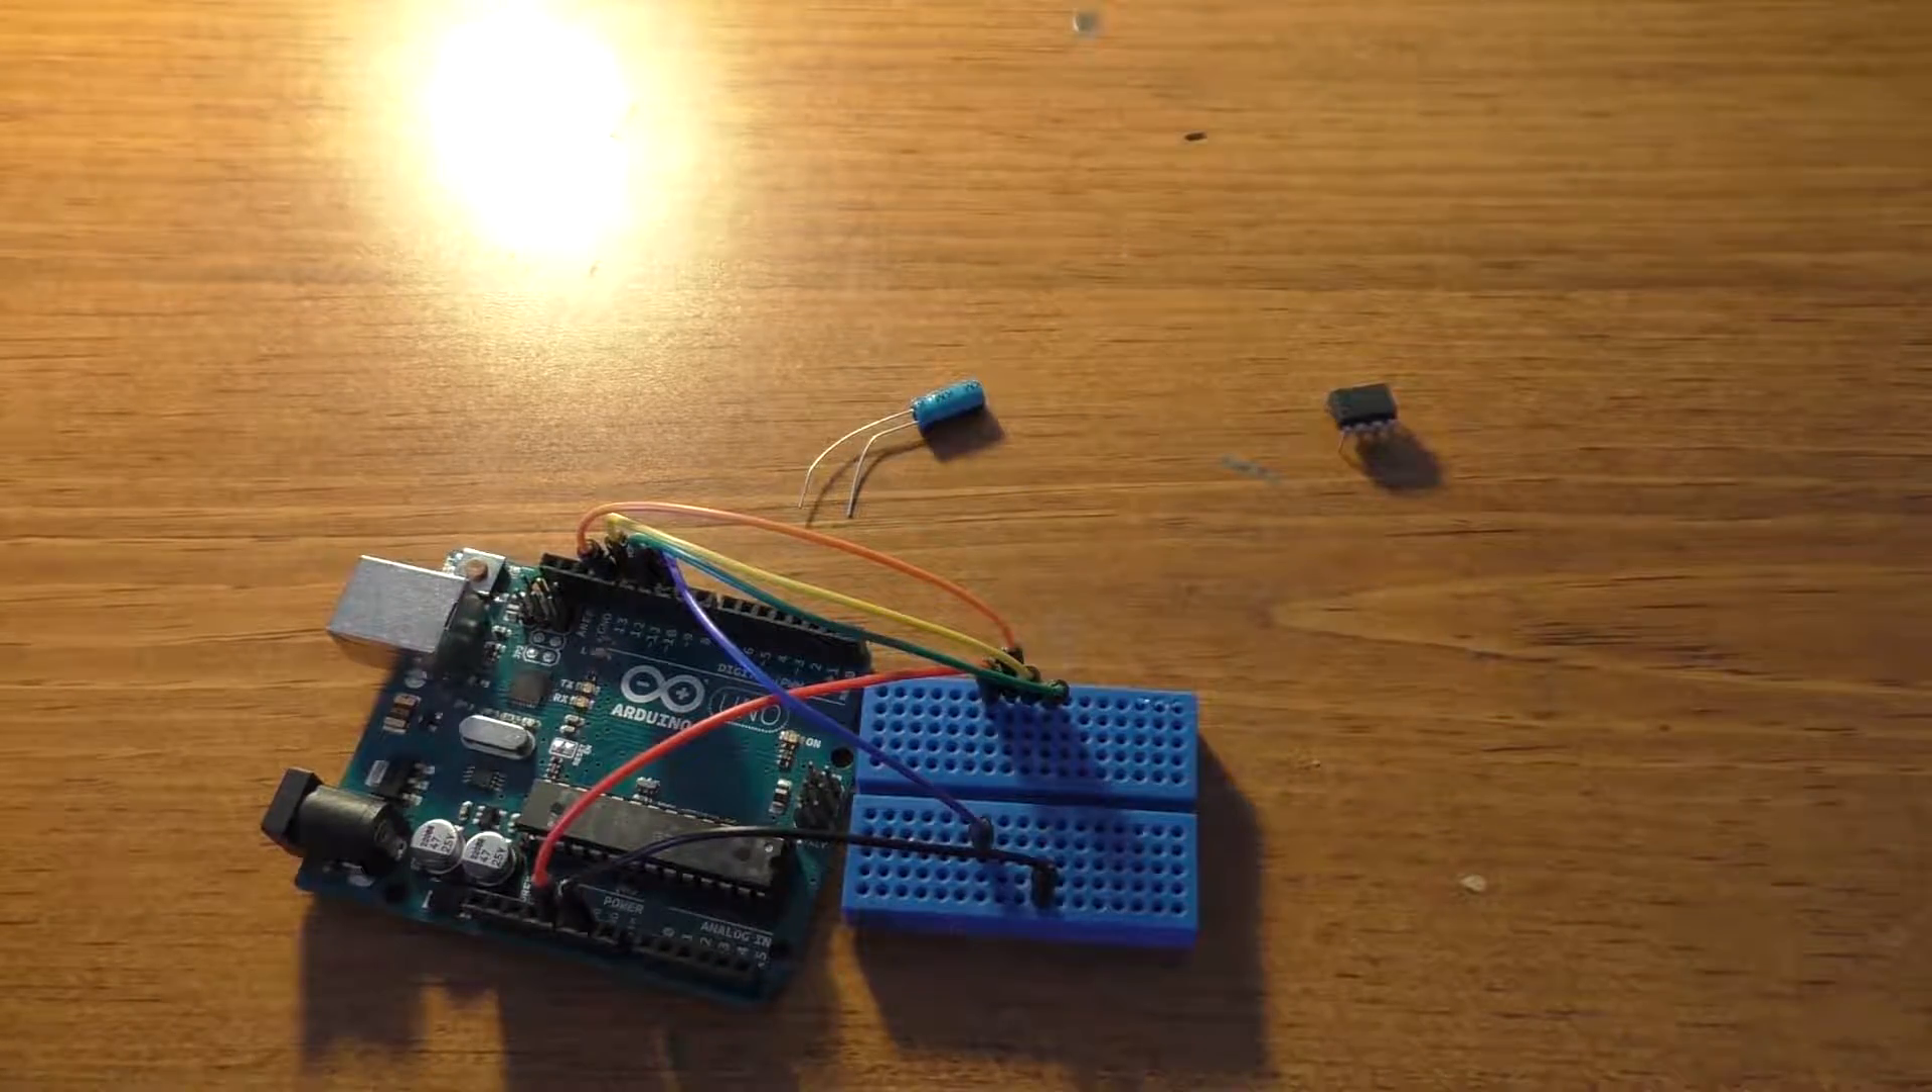We have the wiring set up.